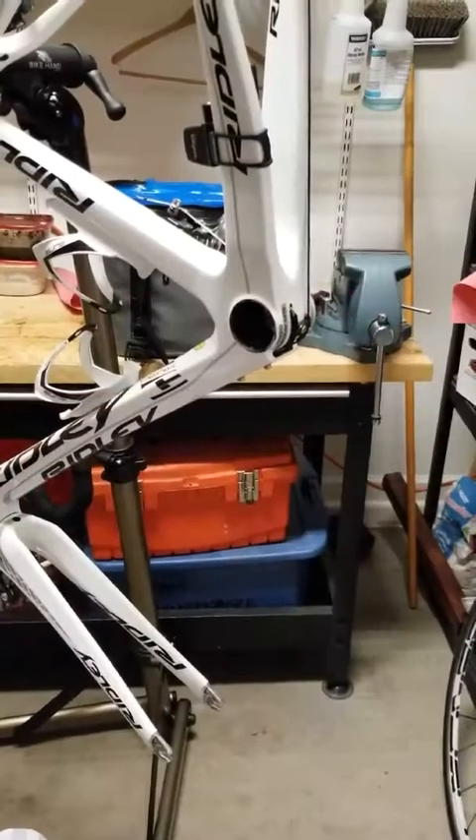Okay and as you can see Jason's already removed the bottom bracket the shell and the bearings from the frame so we're going to talk about how that was done and the tools that he needed to do that job.